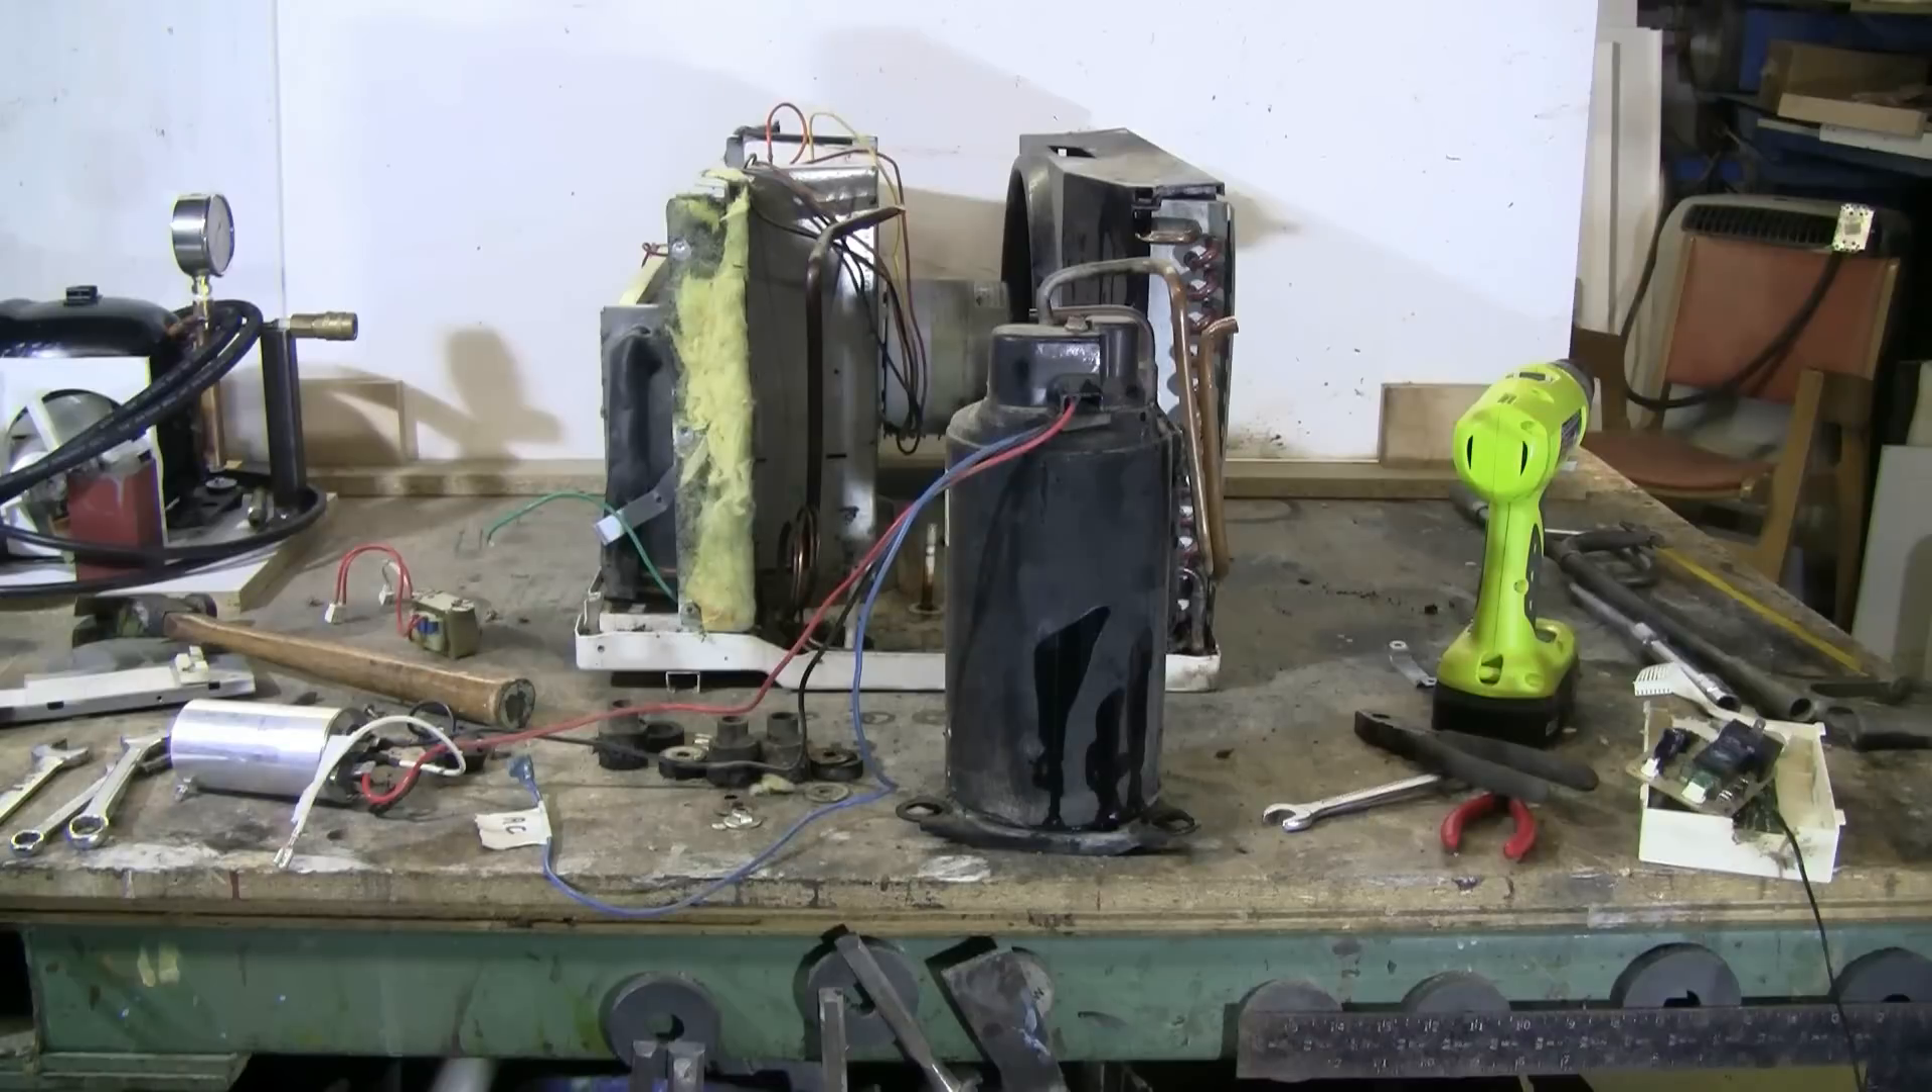The compressor has now been physically removed from the scrap AC unit by hacksawing through the copper suction and copper output lines.